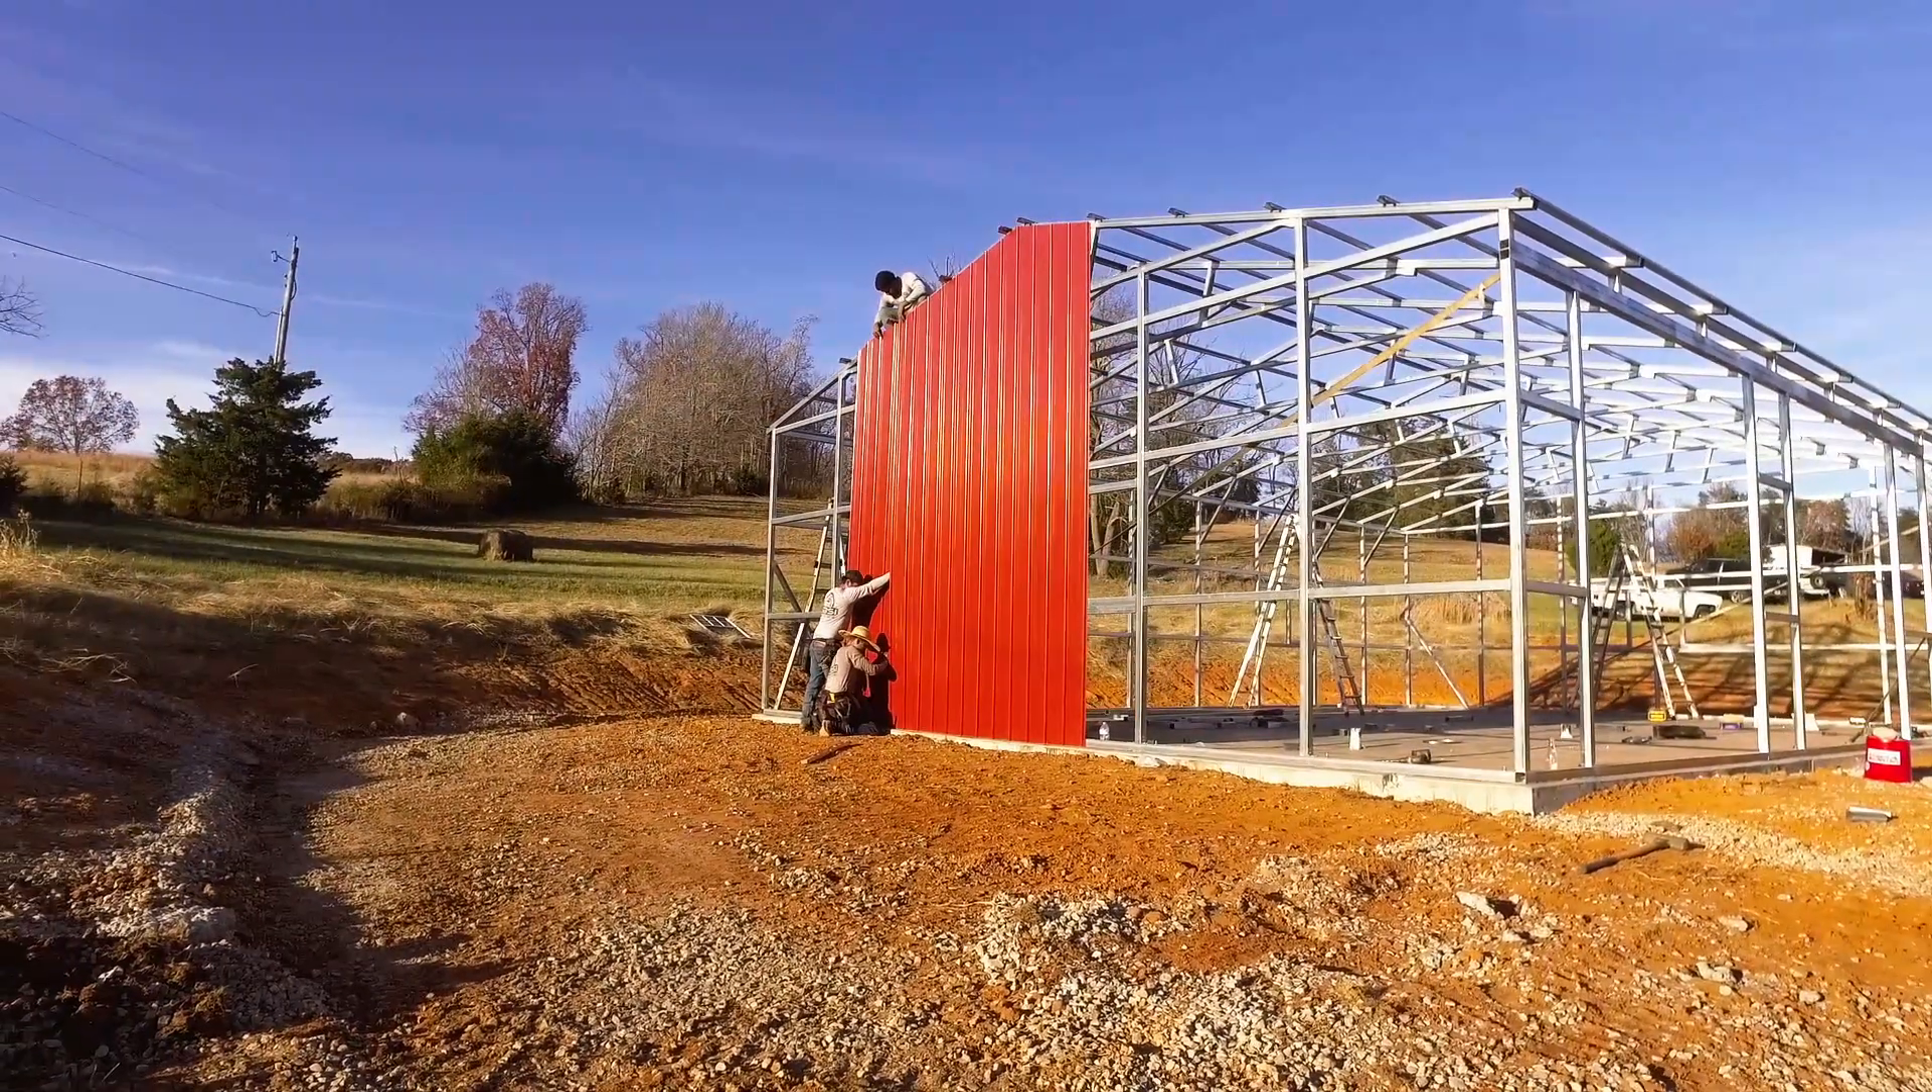And there we have it the sheet metal is going on.